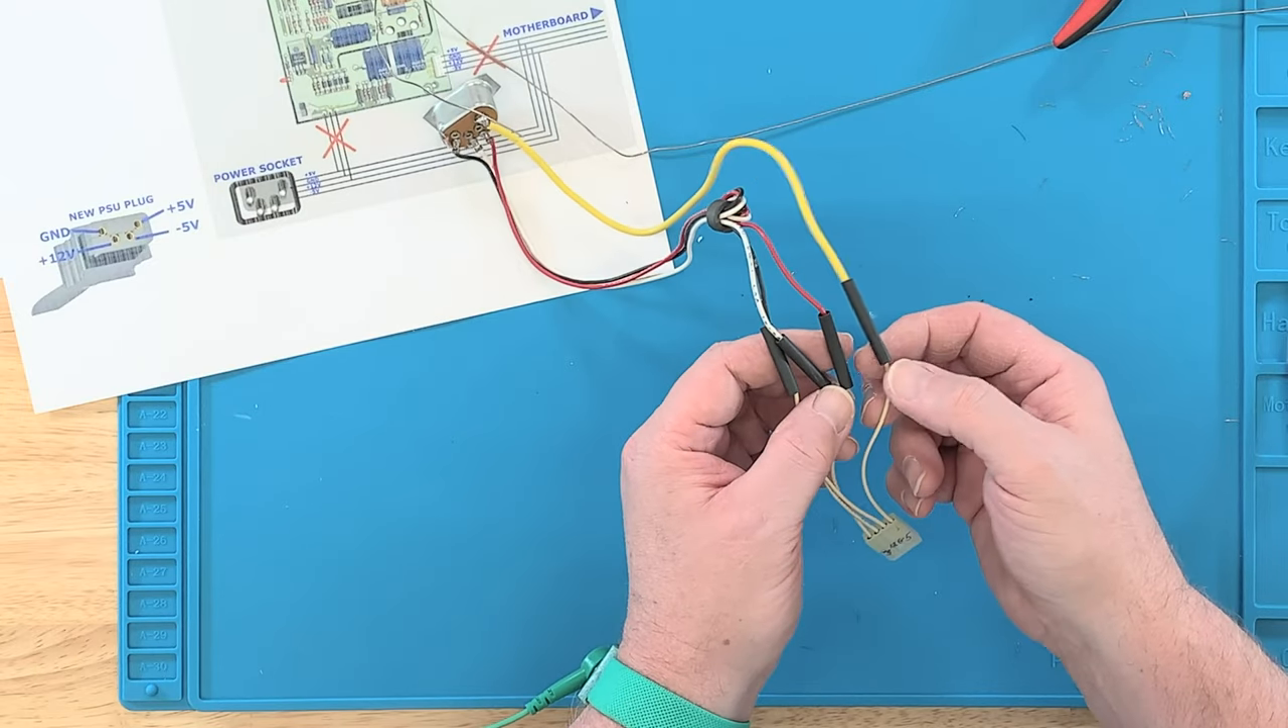We've got everything wired up. I haven't shrunk this shrink tubing because I want to check my work first.